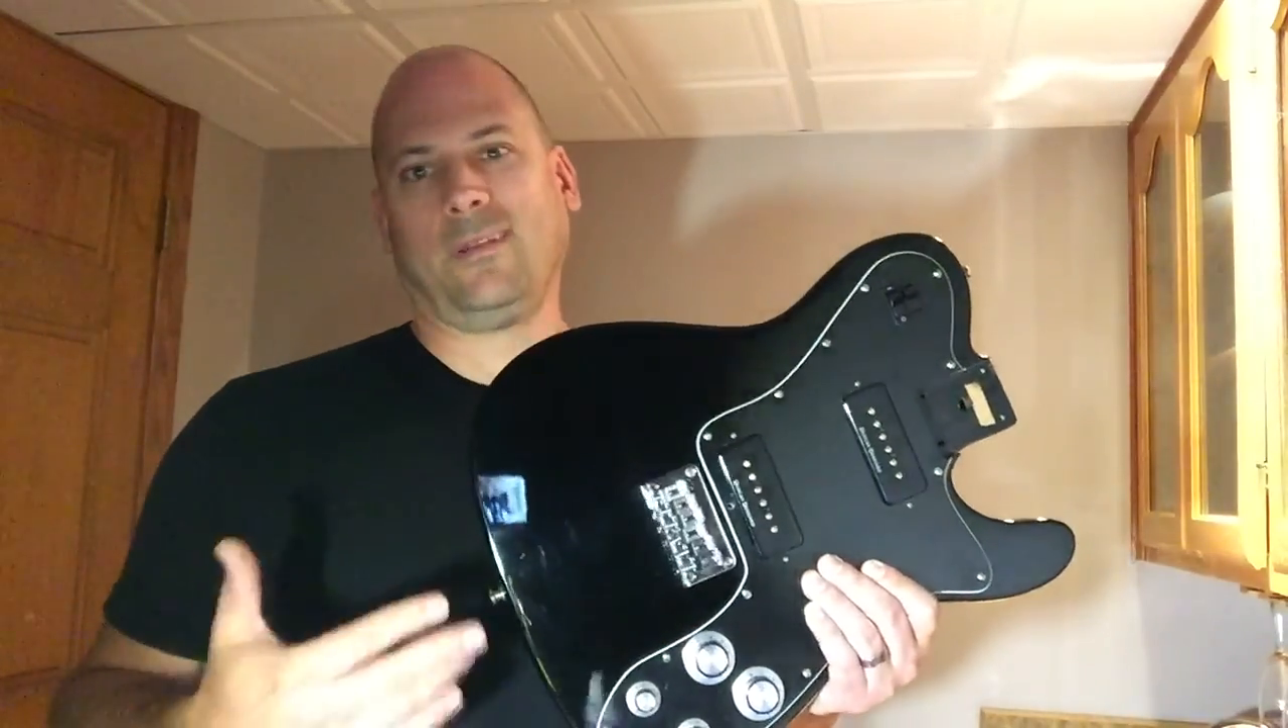Okay, I have the actual body put back together. I'm not going to attach the hand, the, uh, the neck right now.